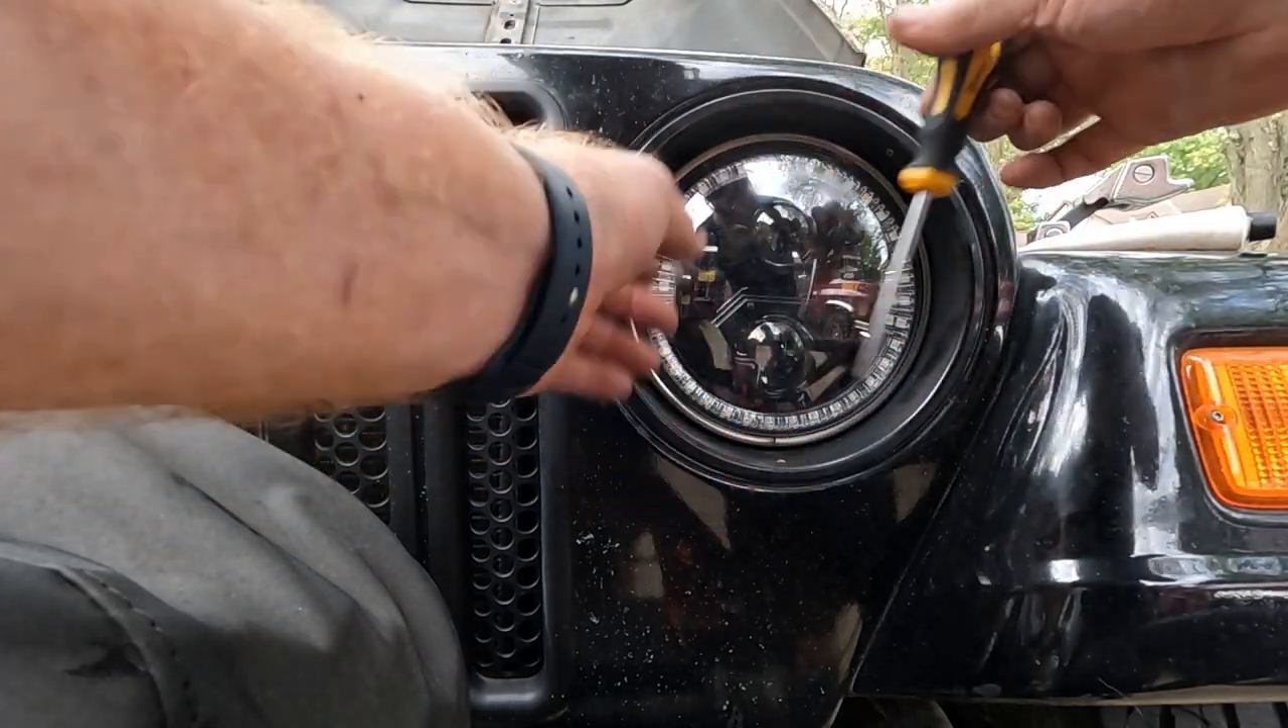All right, so this side is back on. New light installed.